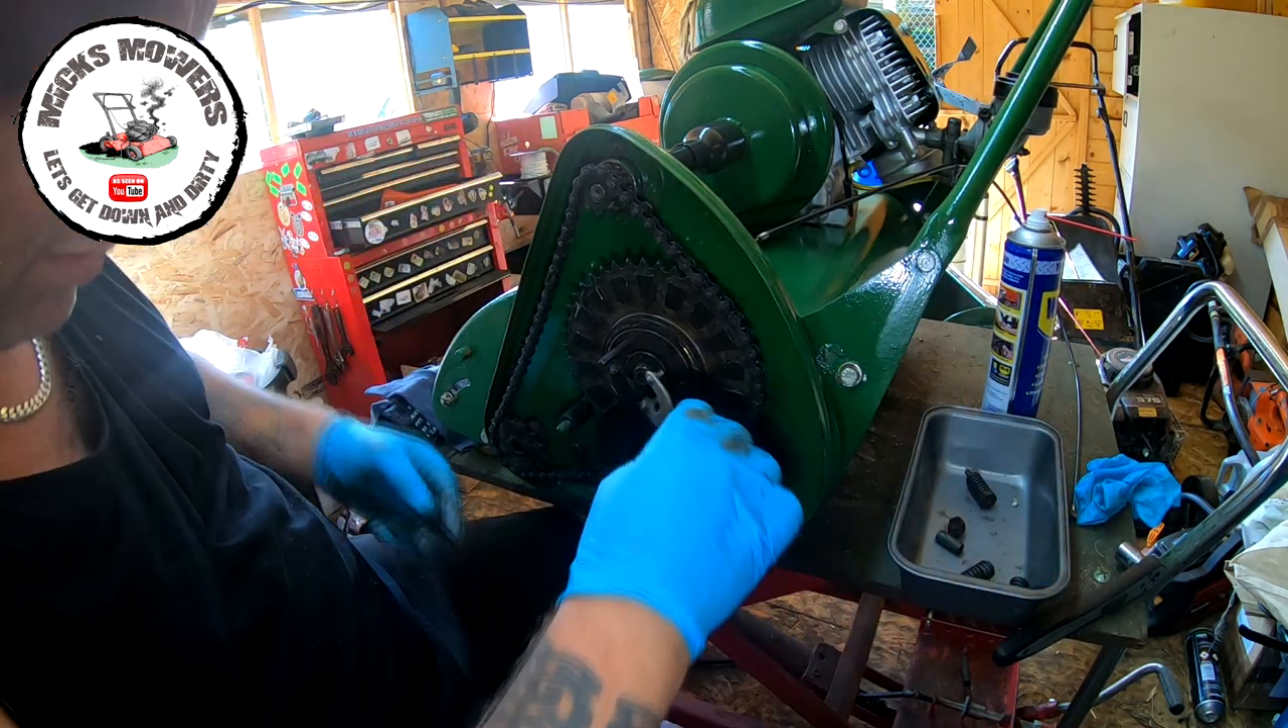So that chain's now all in place. Everything is where it needs to be.